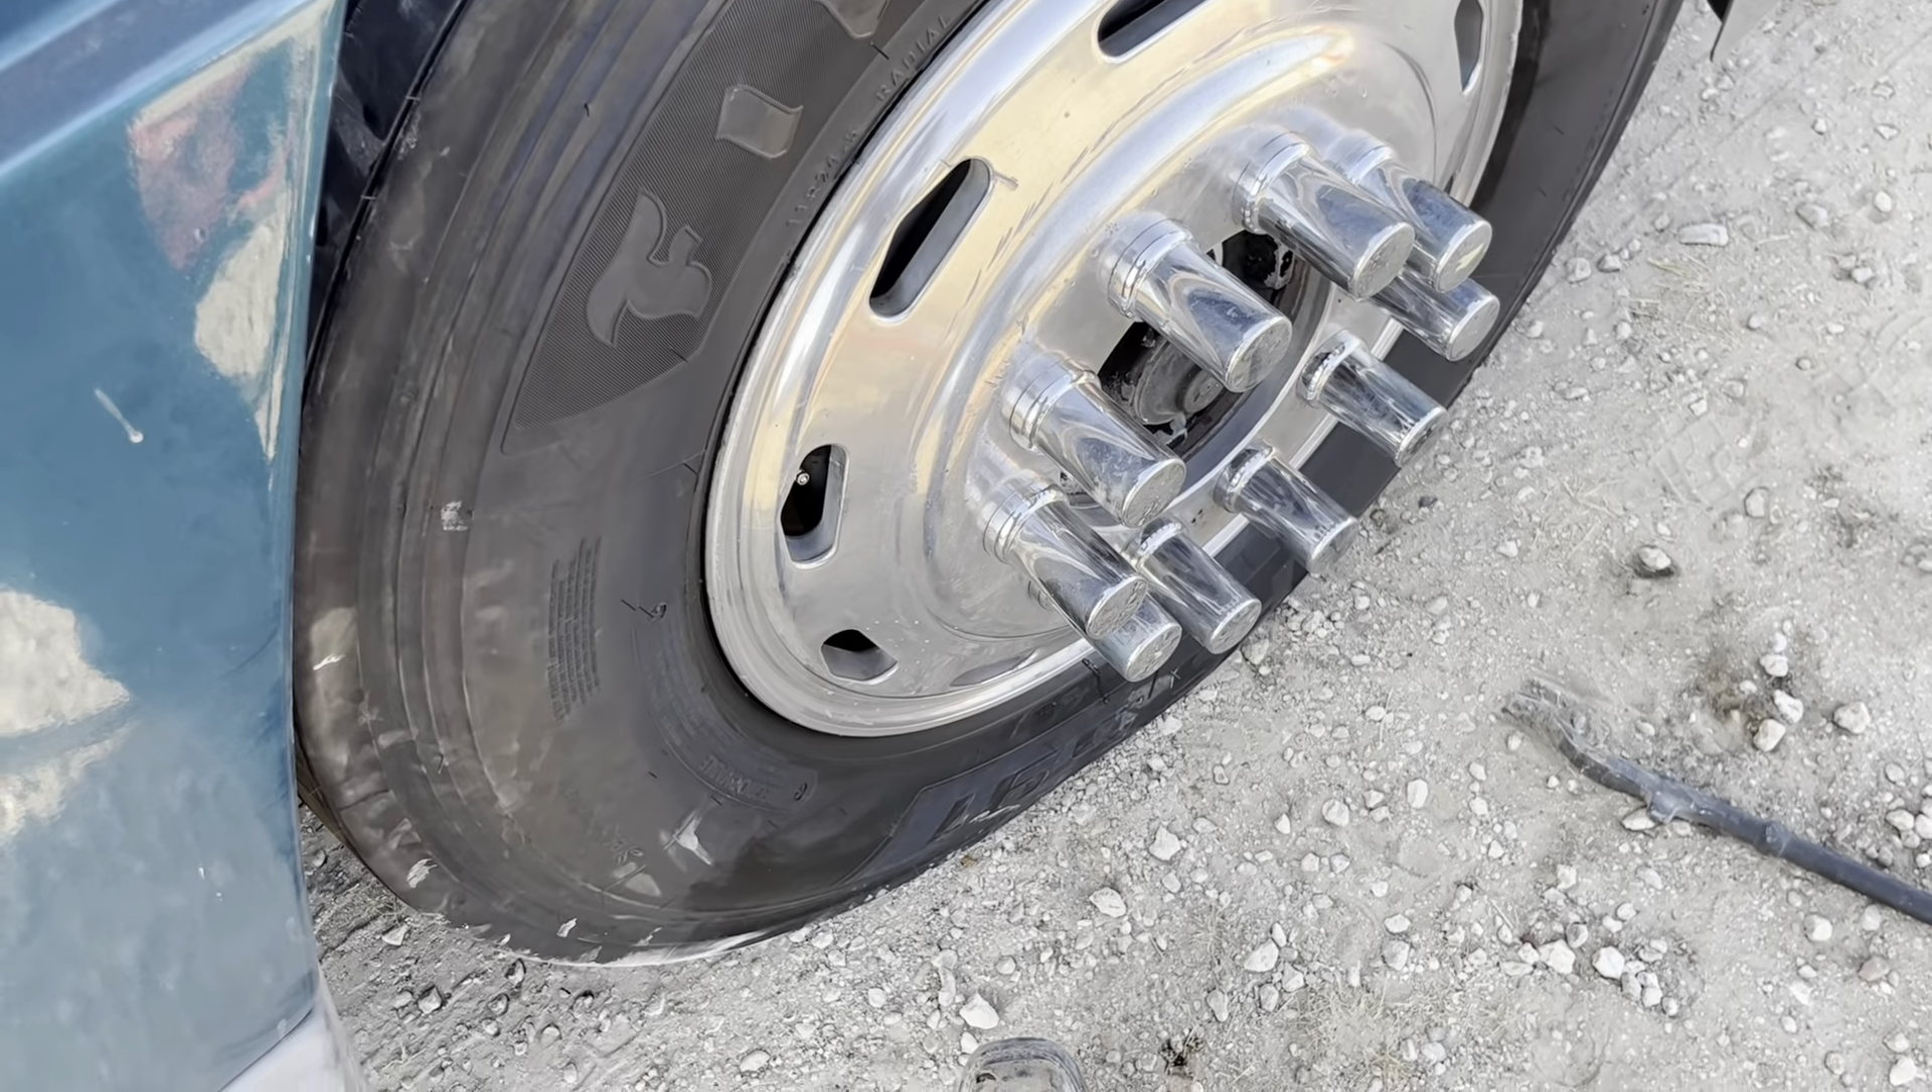So anyways, but we got this new tire mounted up and everything, and we'll see how she does.